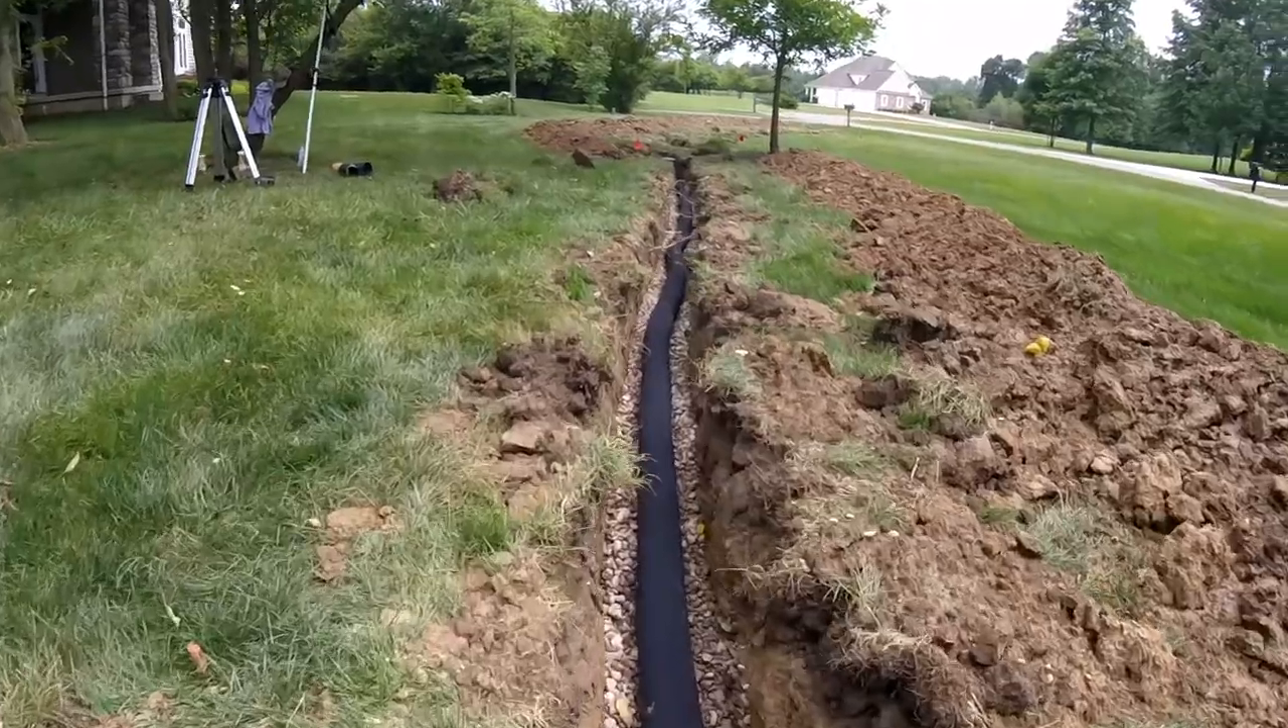So as we follow the pipe down, you'll notice that we've just put the pipe in the hole.